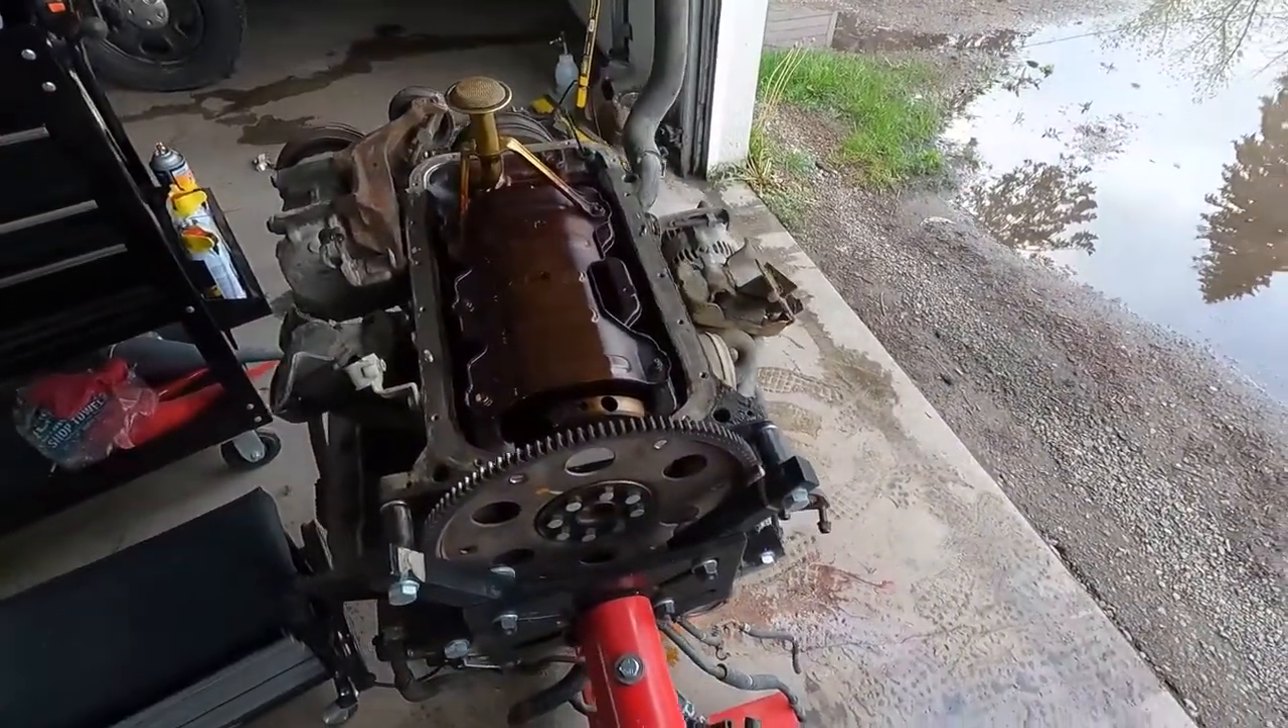As you can see I've taken the oil pan off already.